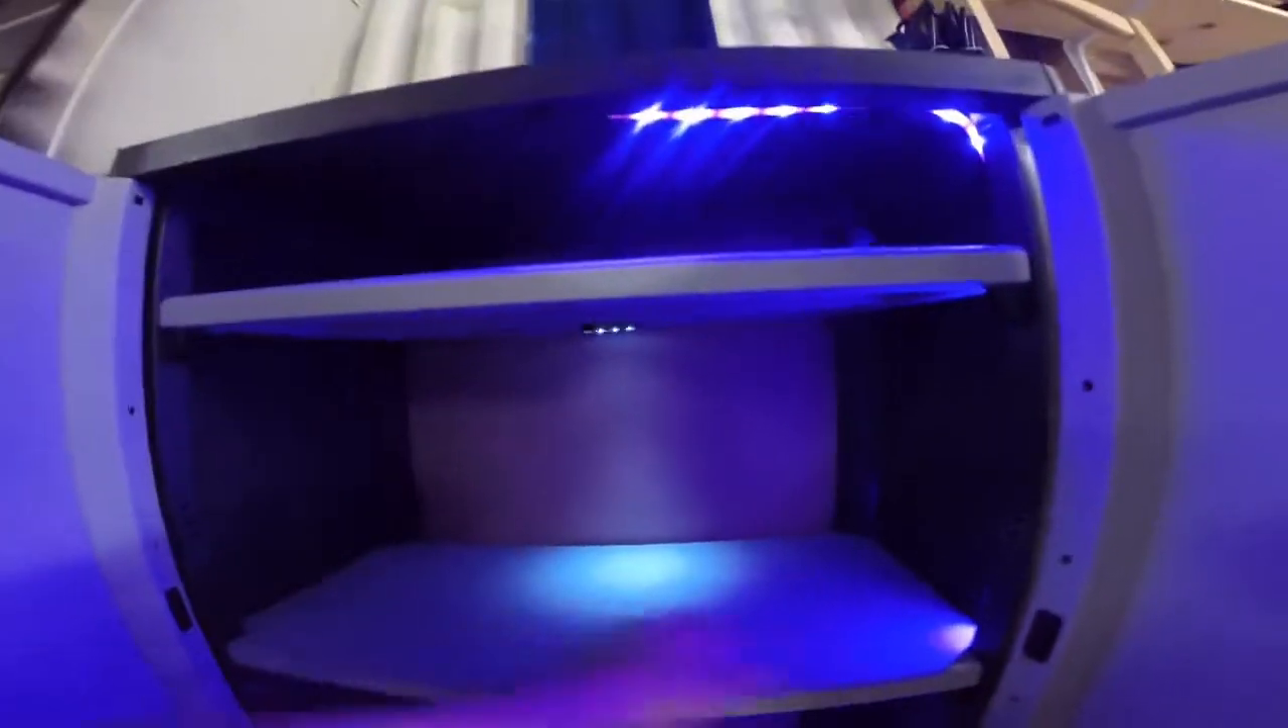As you can see I installed an LED light right there.